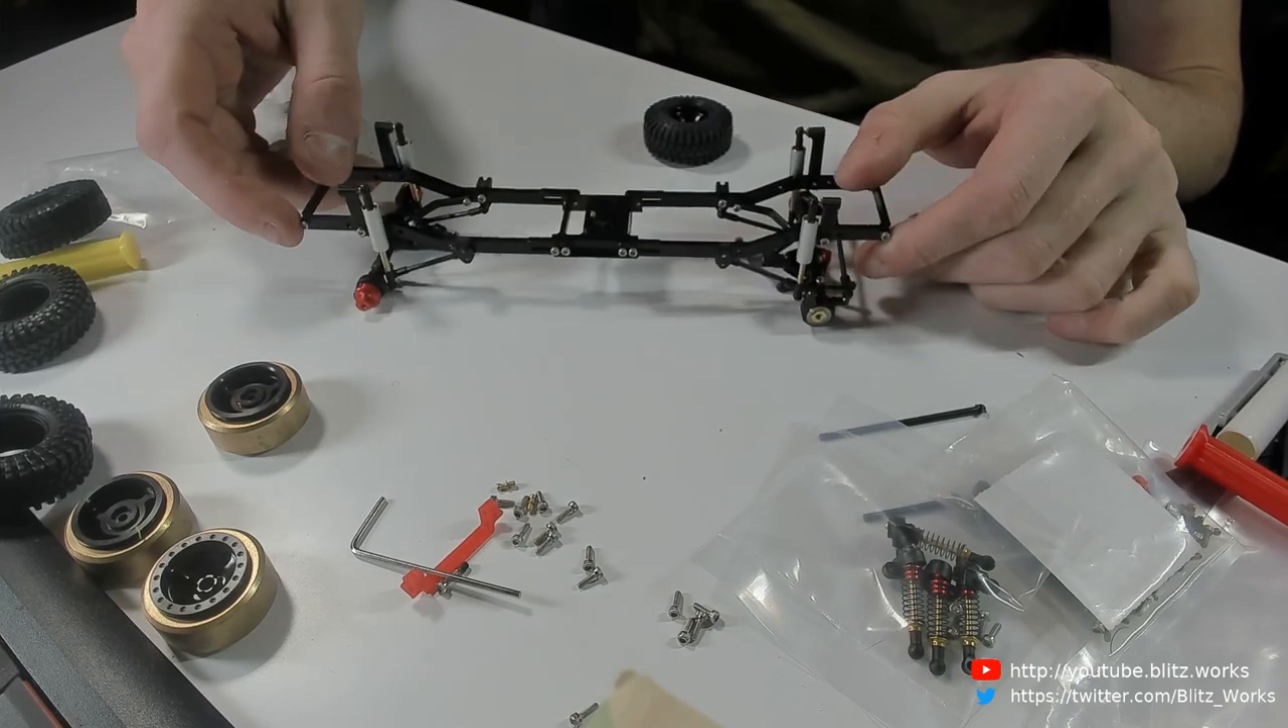Honestly, this frame's almost done. We've just got the wheels and then that's it.